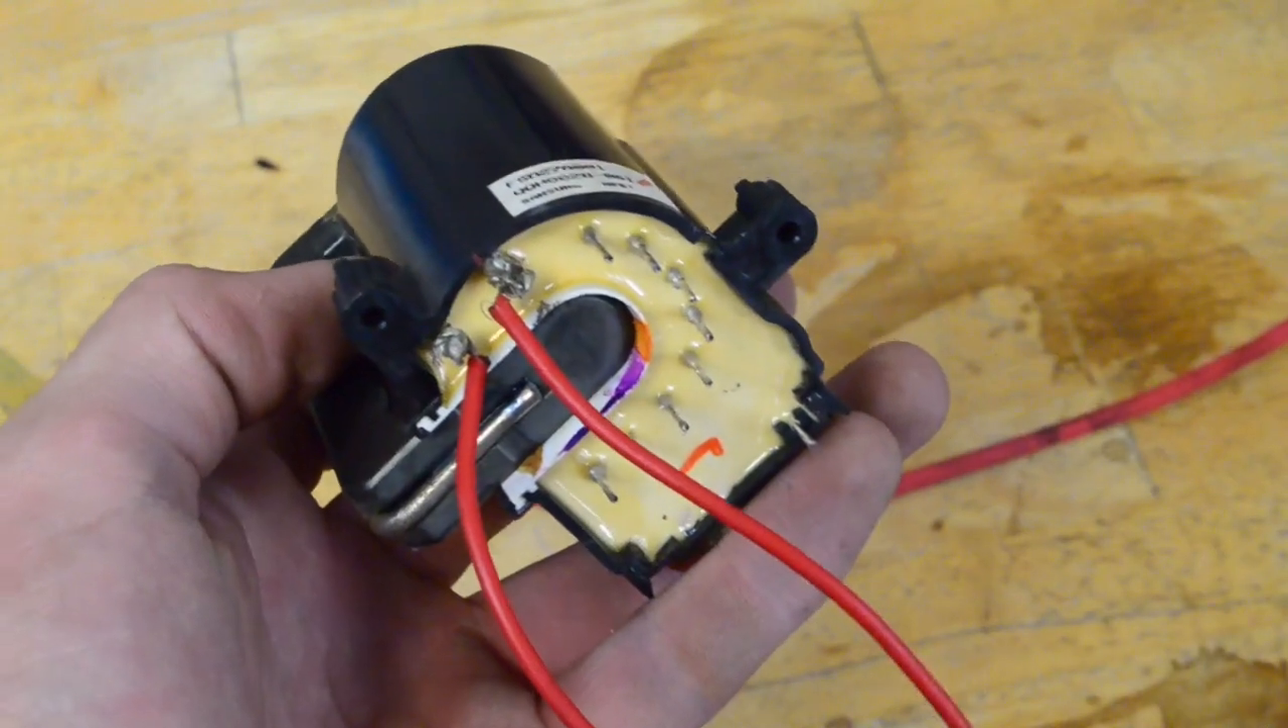As you can tell, I have two wires soldered on down here.